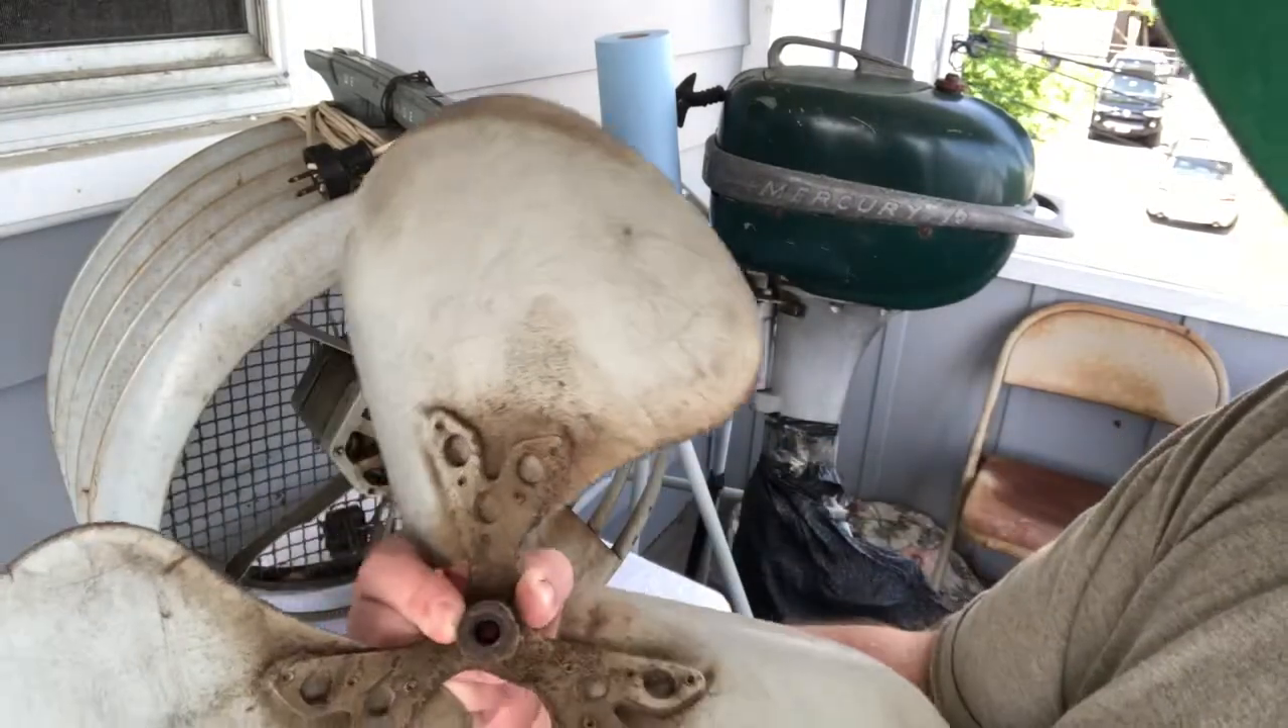All right blades came right off no puller.